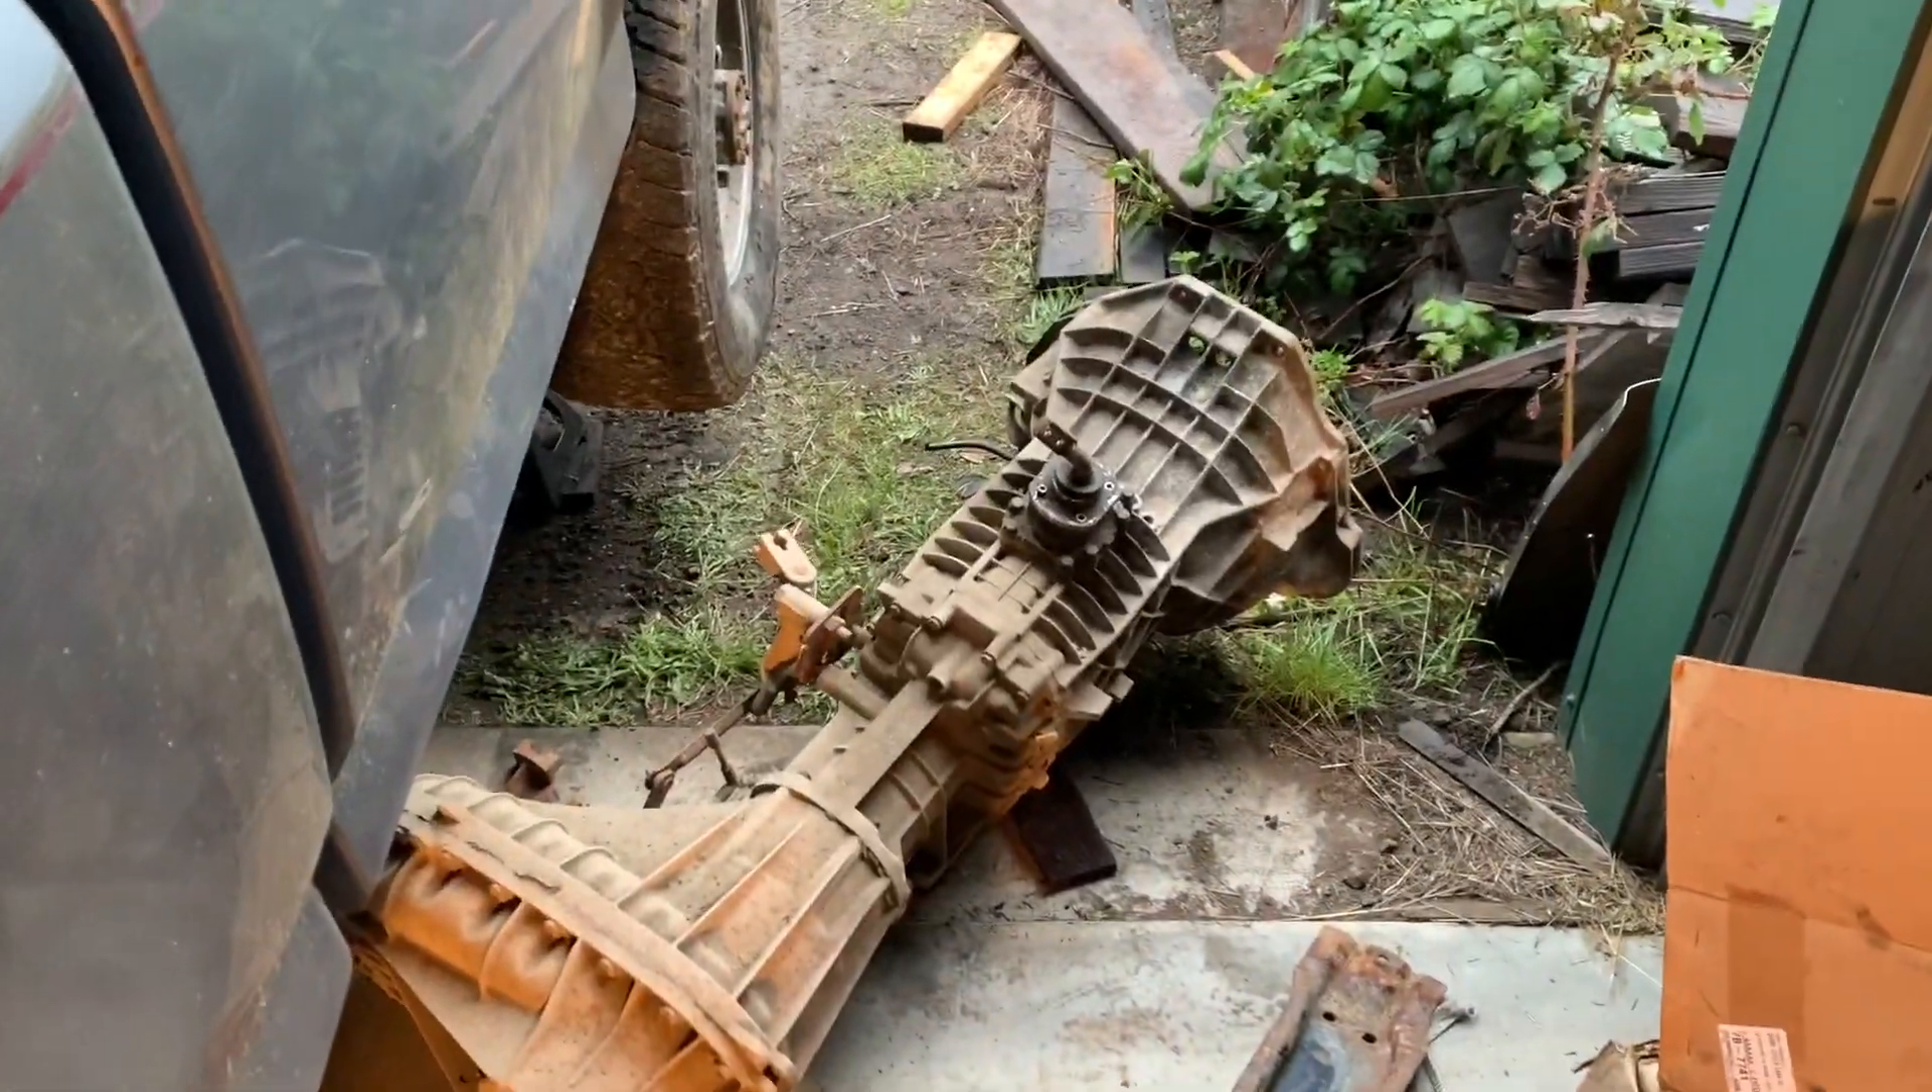Finally got the transmission out. With the T-case.